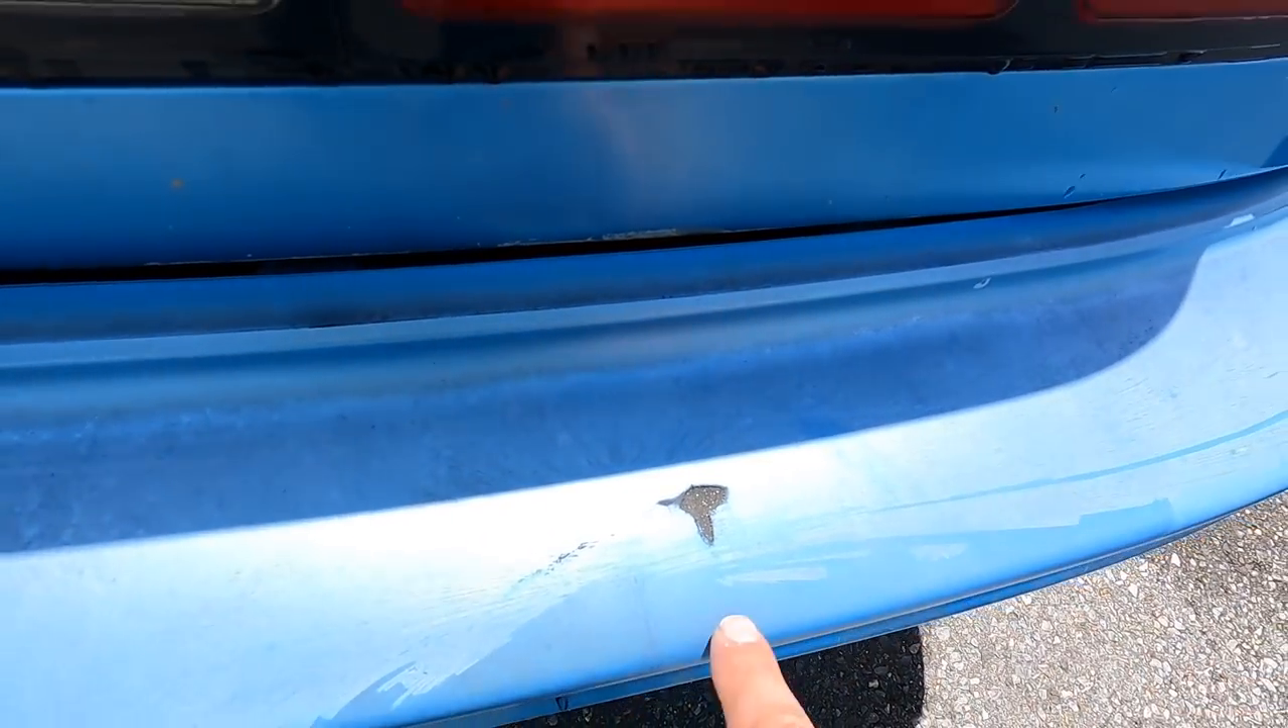I'm noticing this back bumper doesn't line up quite right there's a pretty massive gap right here.